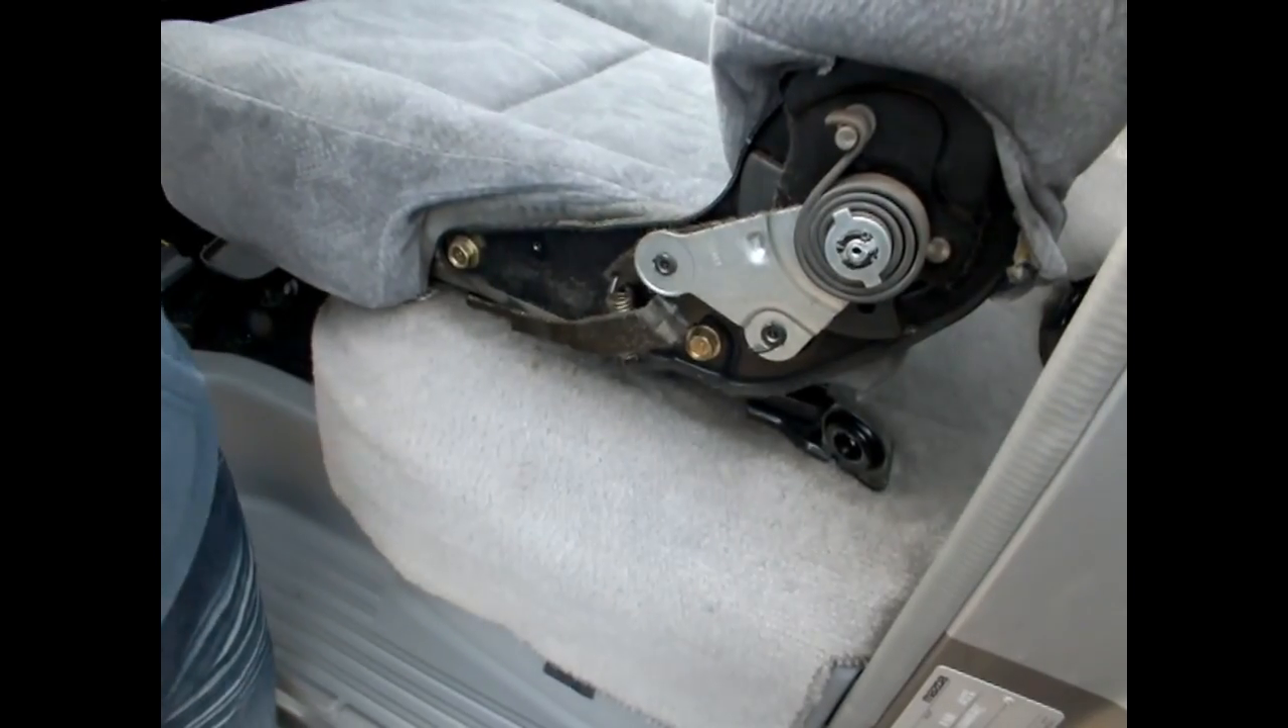Now we've taken the plastic cover off we've just exposed the last two bolts that need to come out.